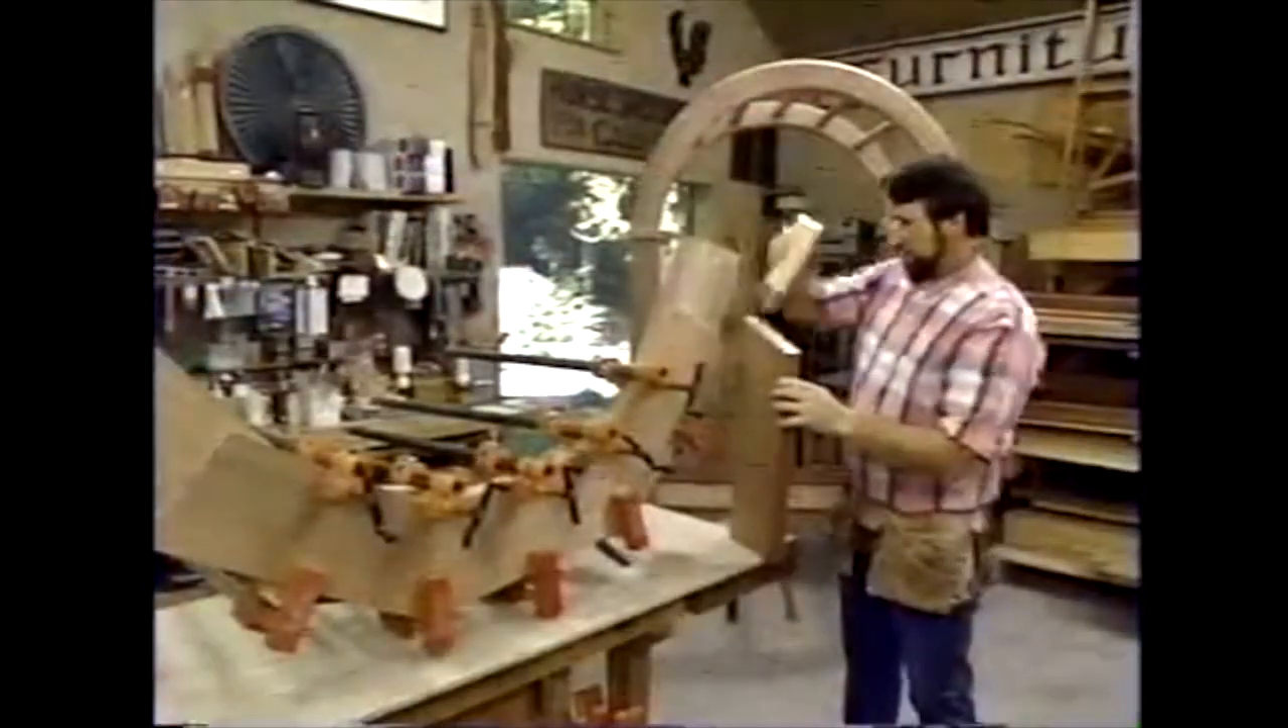With the seven identical pieces glued and clamped together, I can now work on the ends.